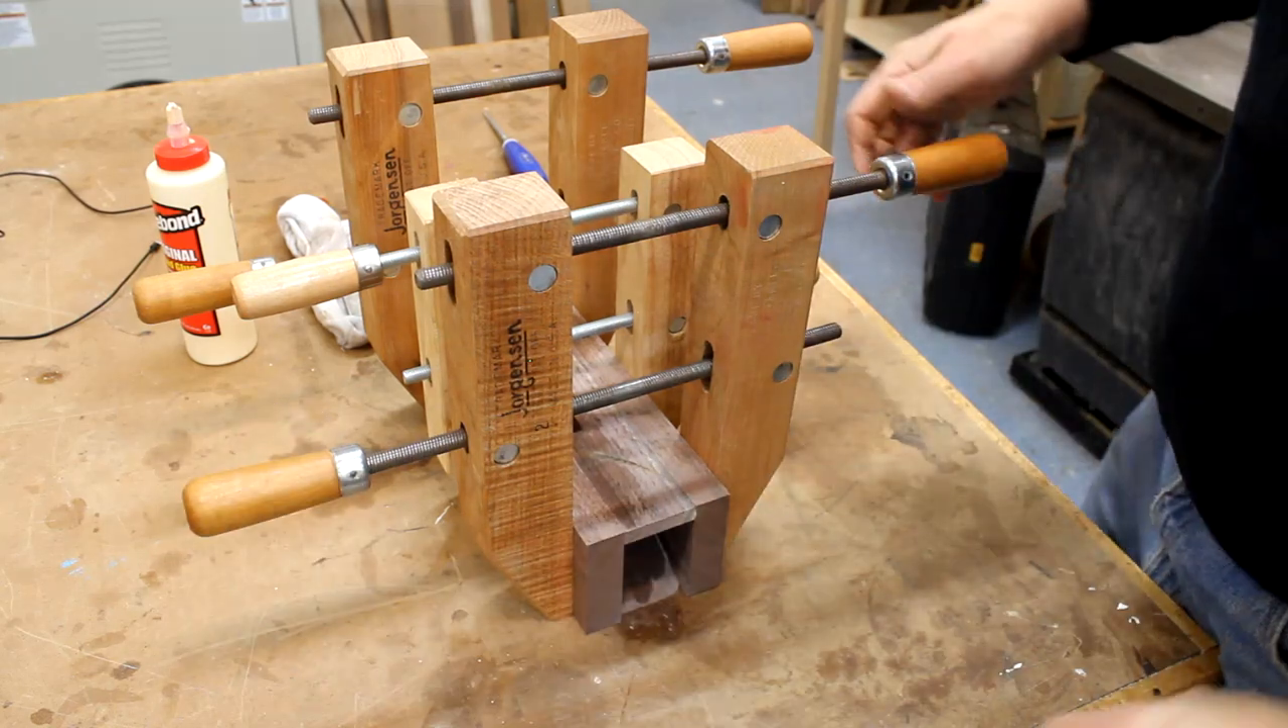All right now with the glue mostly cleaned up I've got two clamps in place and just tightening down the third one and then these these screw style clamps work great for this project.